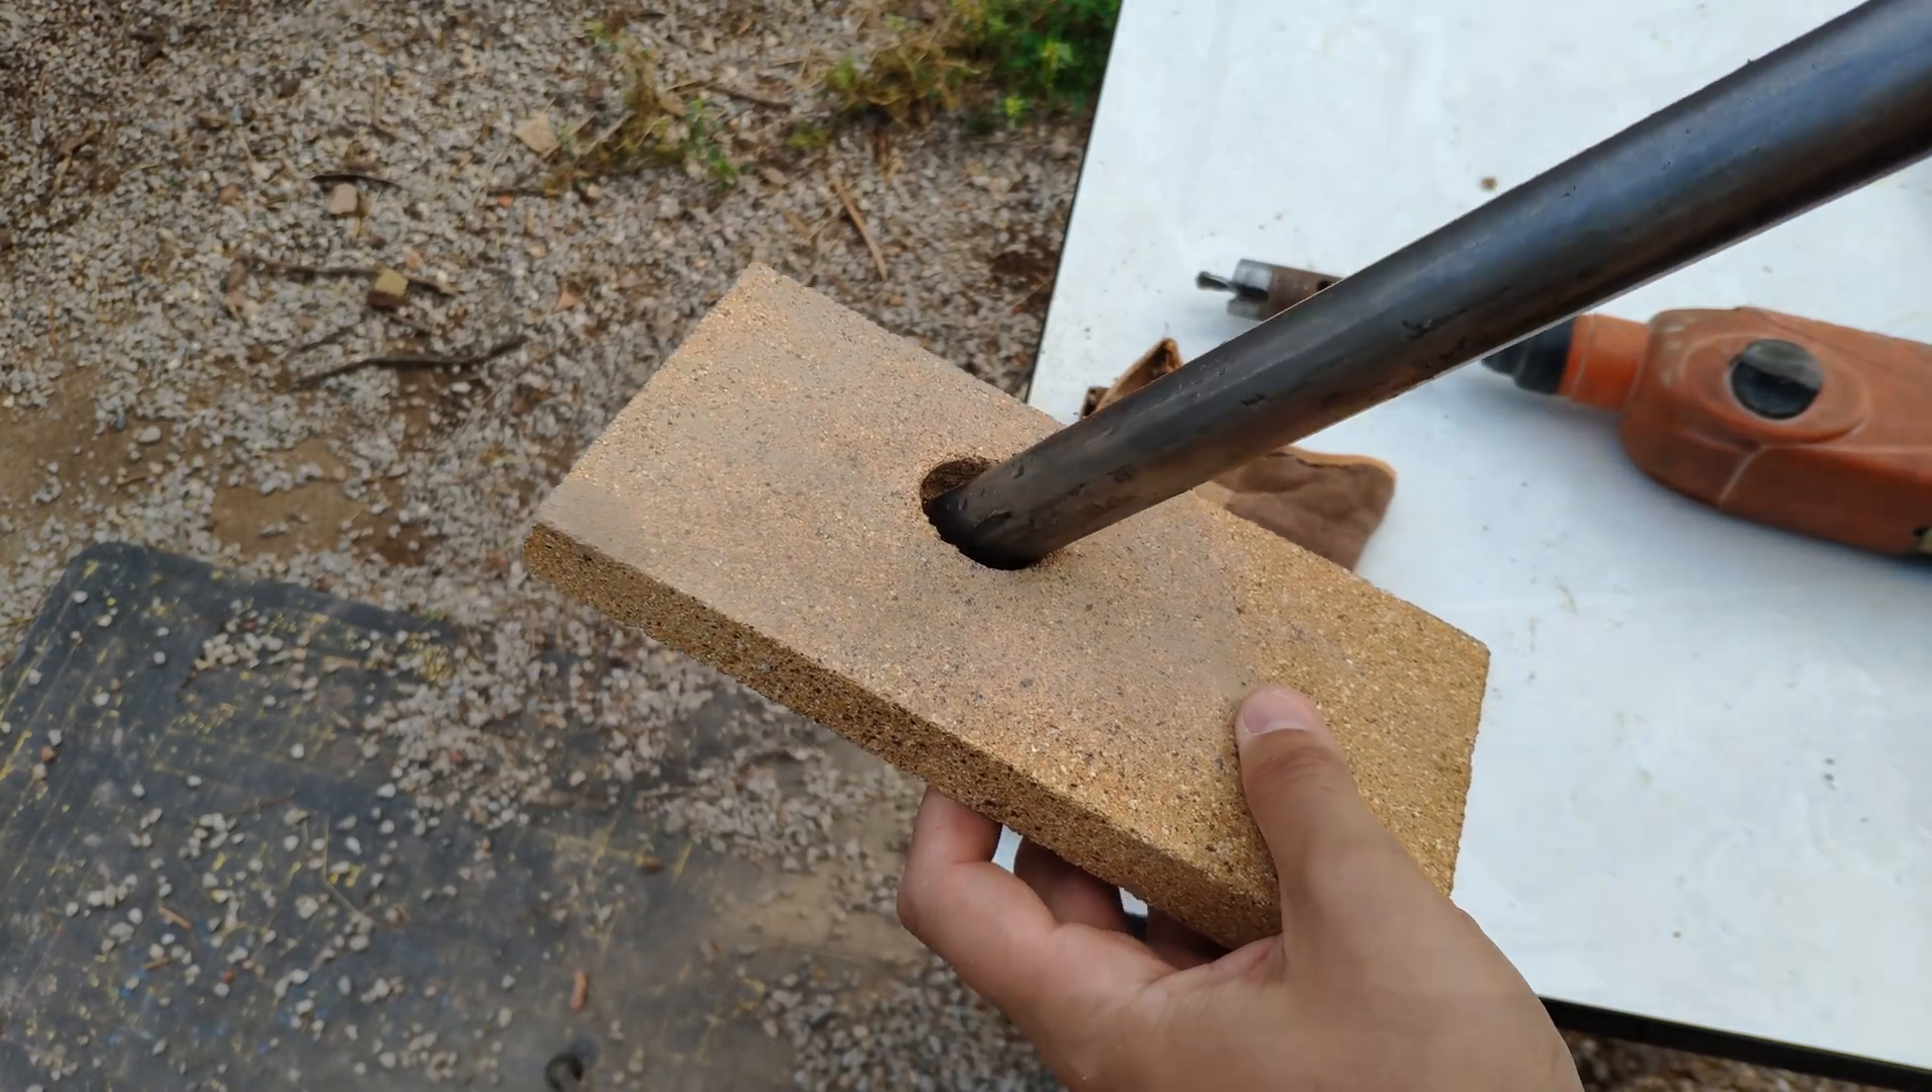Okay, it took me 10 minutes but the bridge is intact and we can put the tube through this hole.